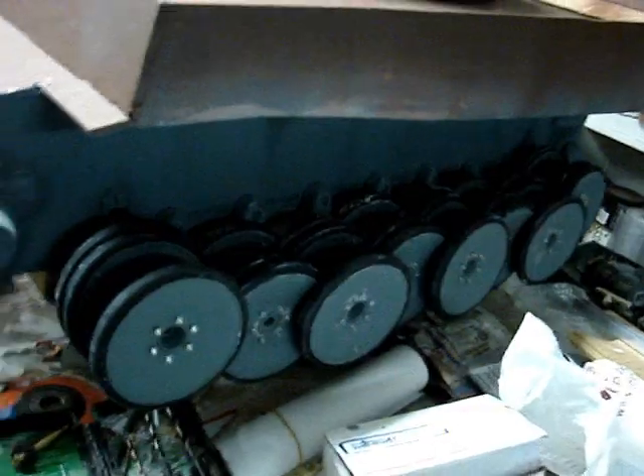As we can see since the last video, the tank suspension is completed and the wheels have been added.